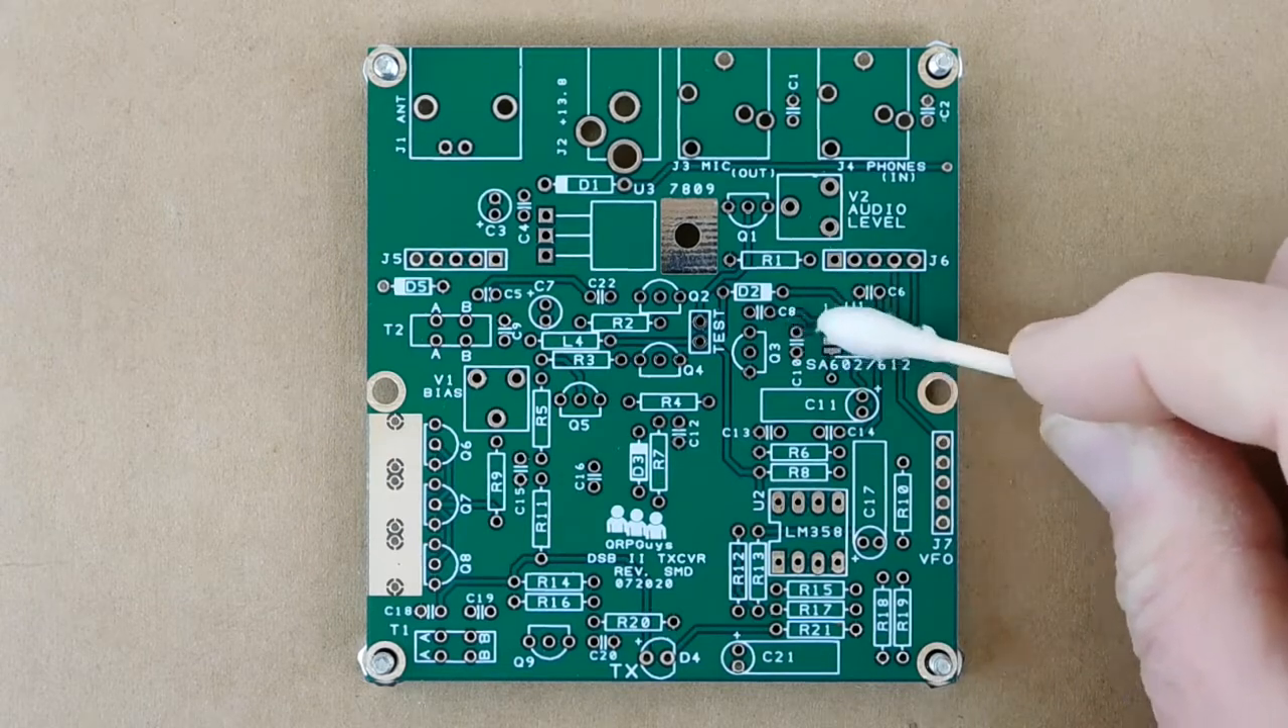At this point, there should be nothing installed on the main transceiver PCB.